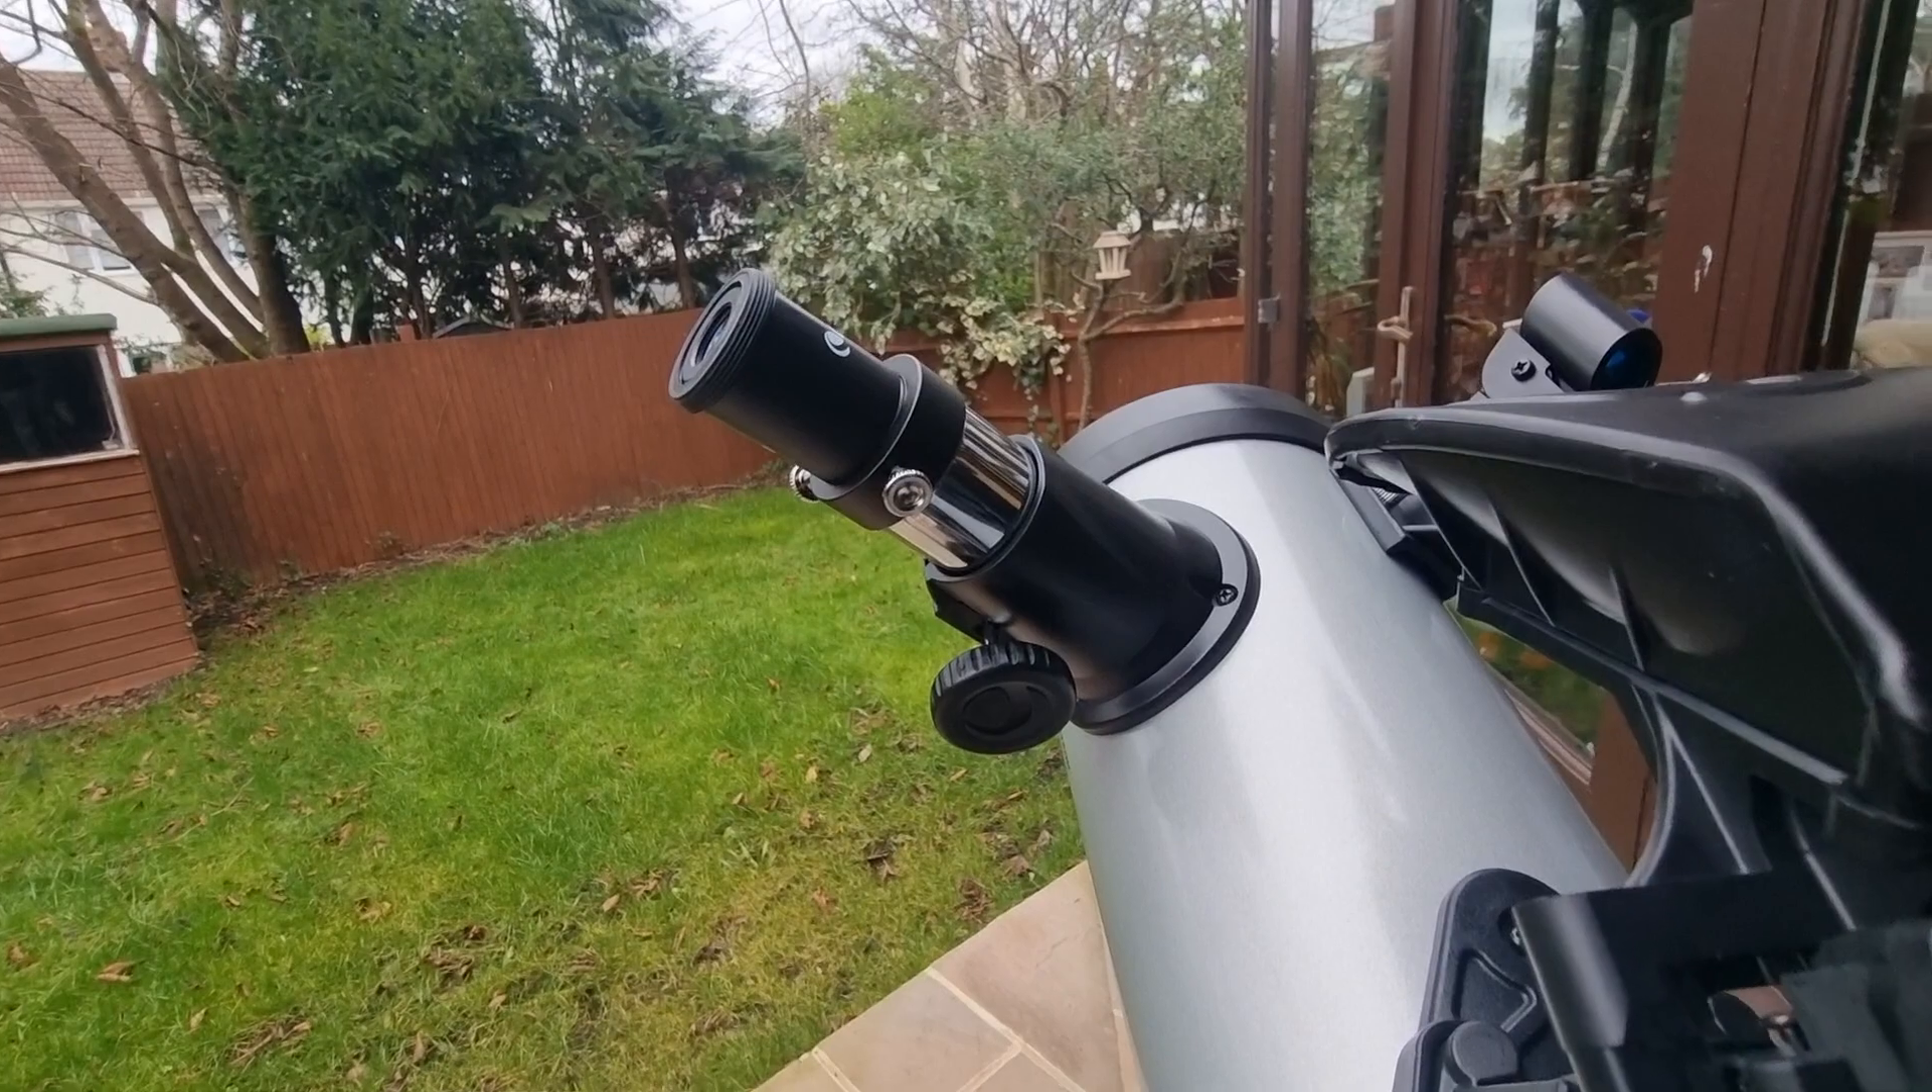At that point you need to put your lower power eyepiece from your telescope package and place it into the star diagonal. So I've already done that here, you can see that.